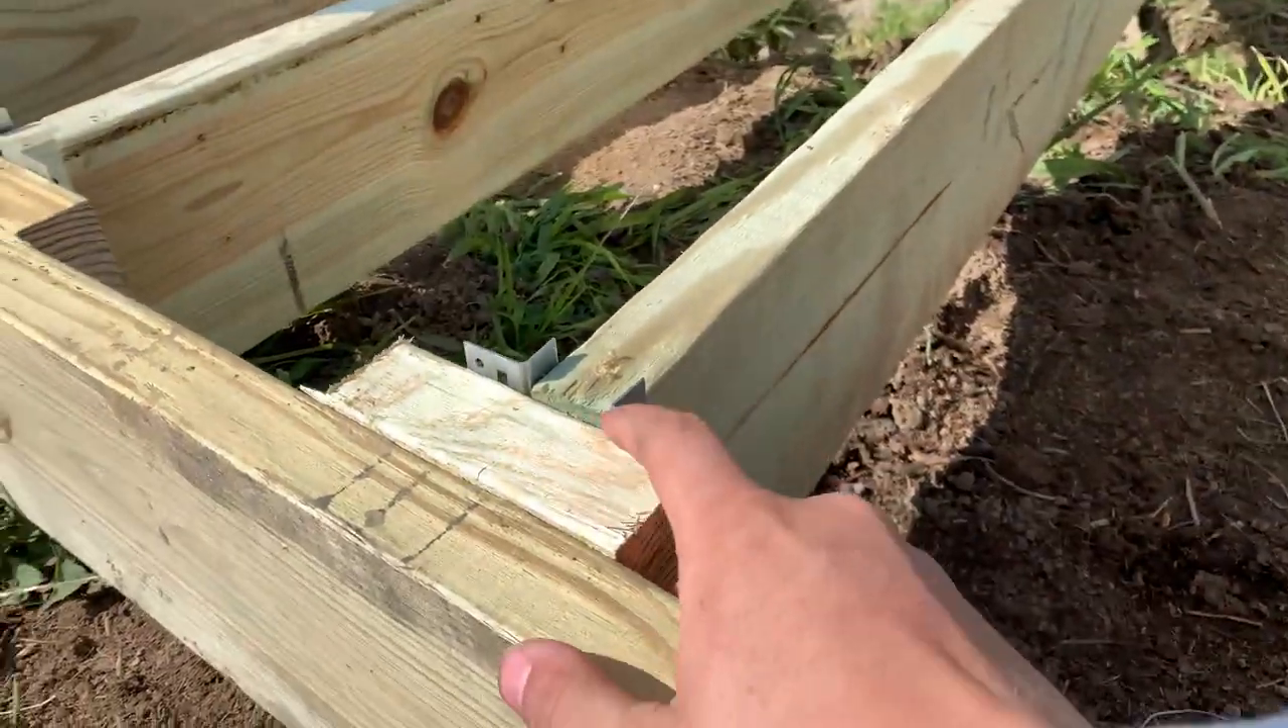So you see these joist hangers how they're sticking up above.